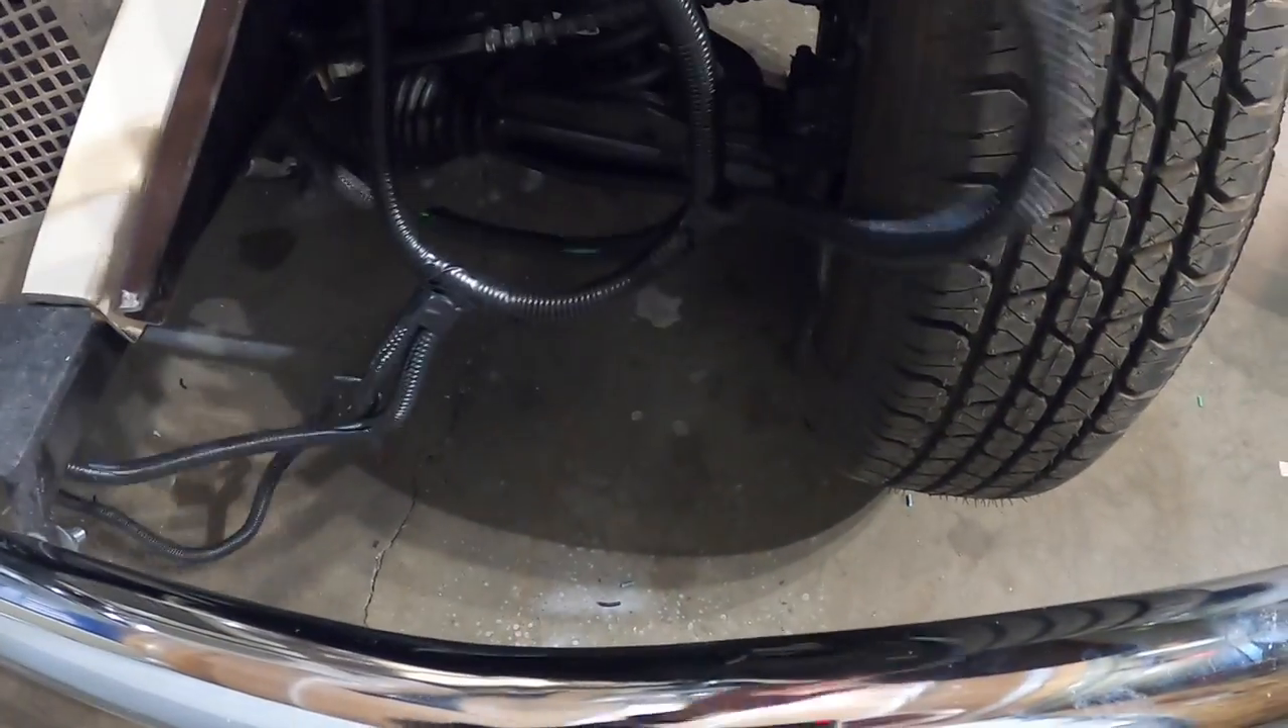Got the wiring harness all made up split loom everywhere so i just need to tuck all this away.